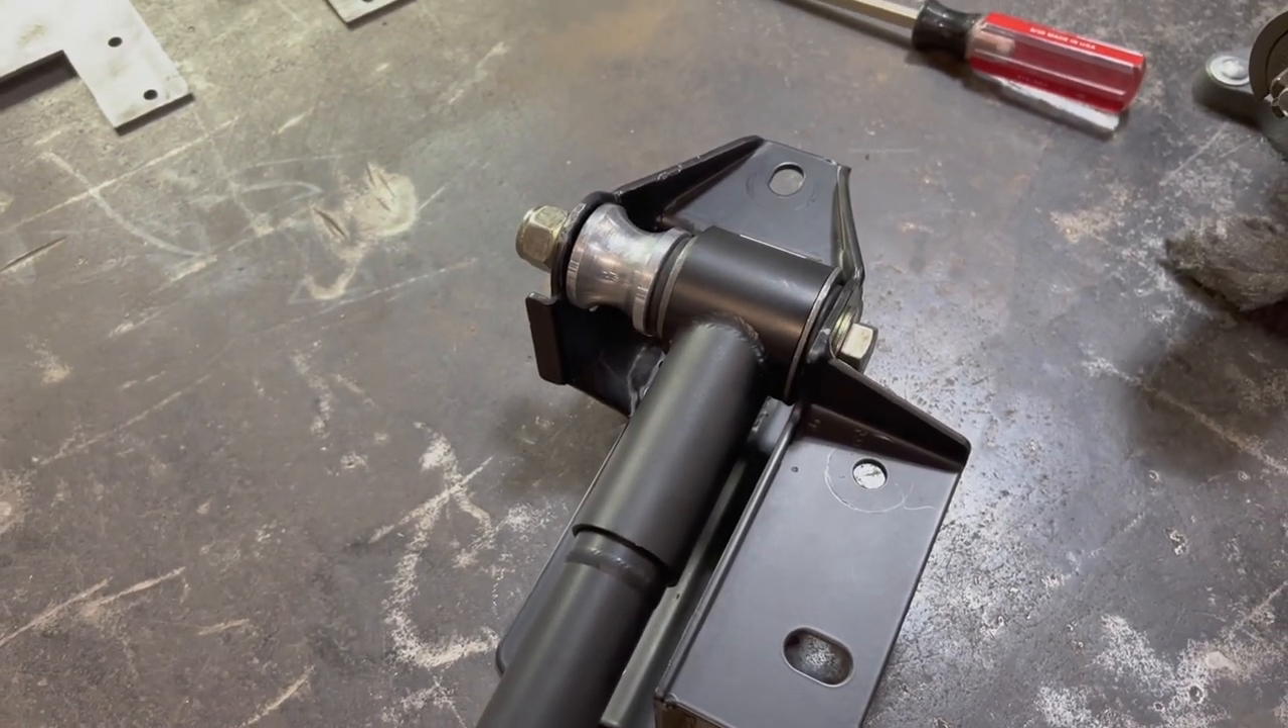I was able to squeeze in the link and the spacer.